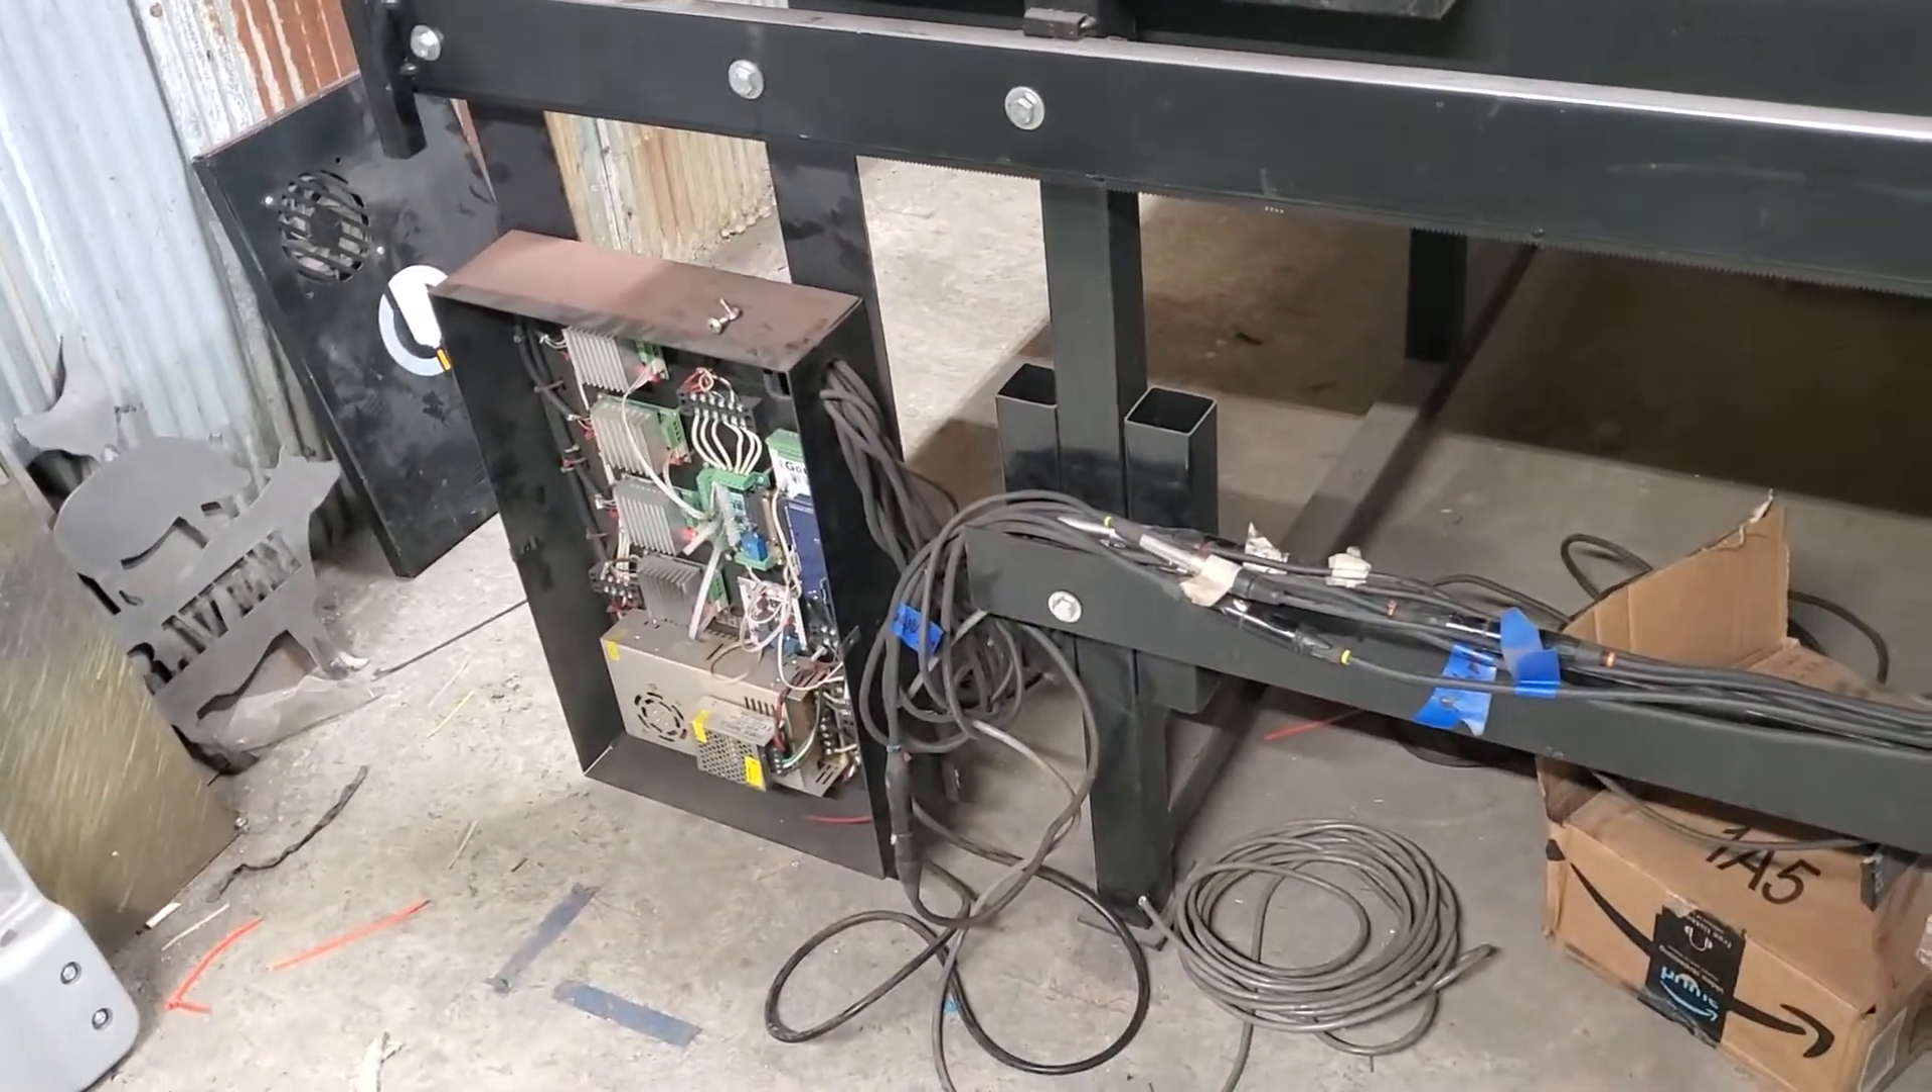I put the control box back i'm running the cables now.